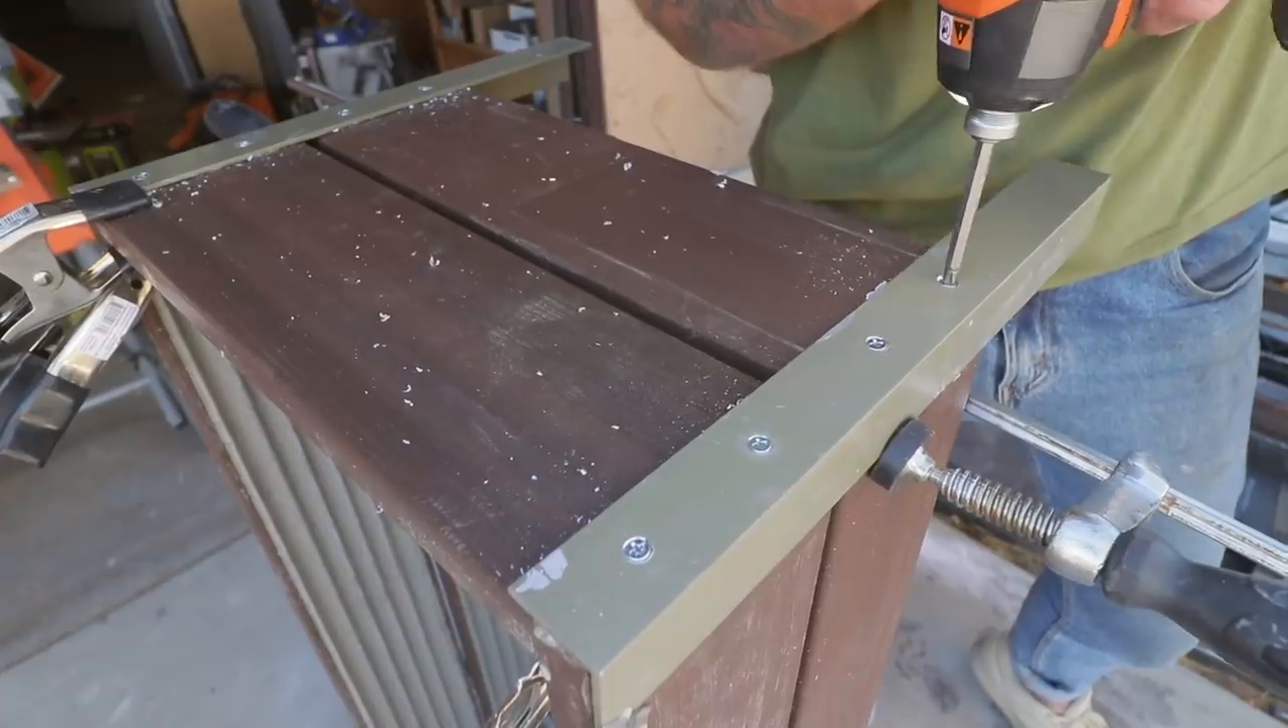I wasn't nervous that the legs would hold, but for a little insurance, I drove some screws through the legs and into the frames.